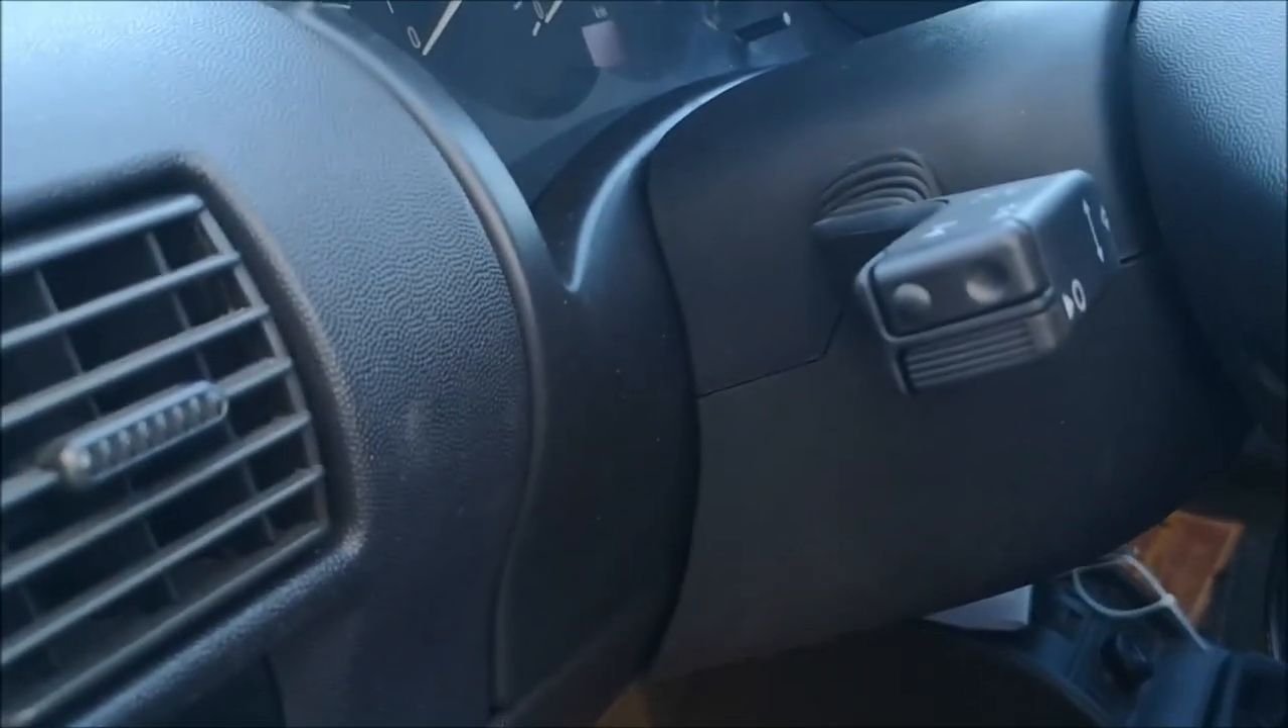Gördüğünüz üzere kruz kontrolü kolumuz takıldı.